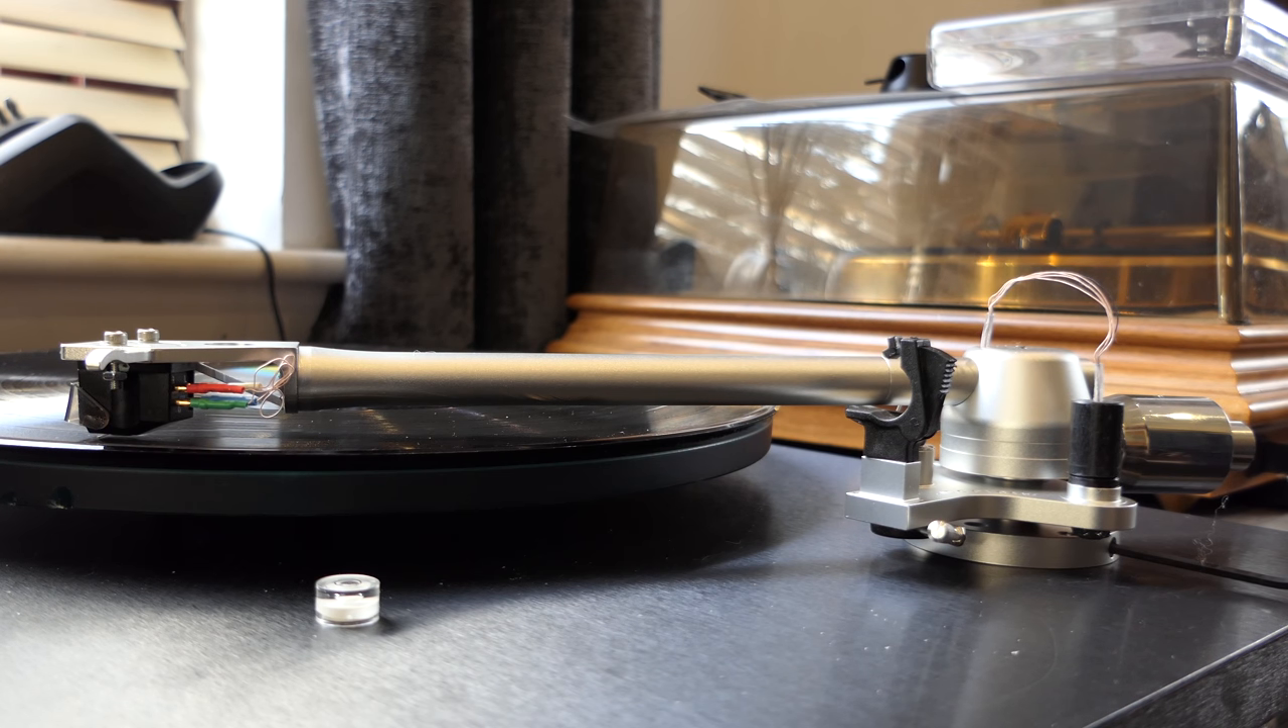And you'll now notice that the arm tube and the record surface are more or less parallel.